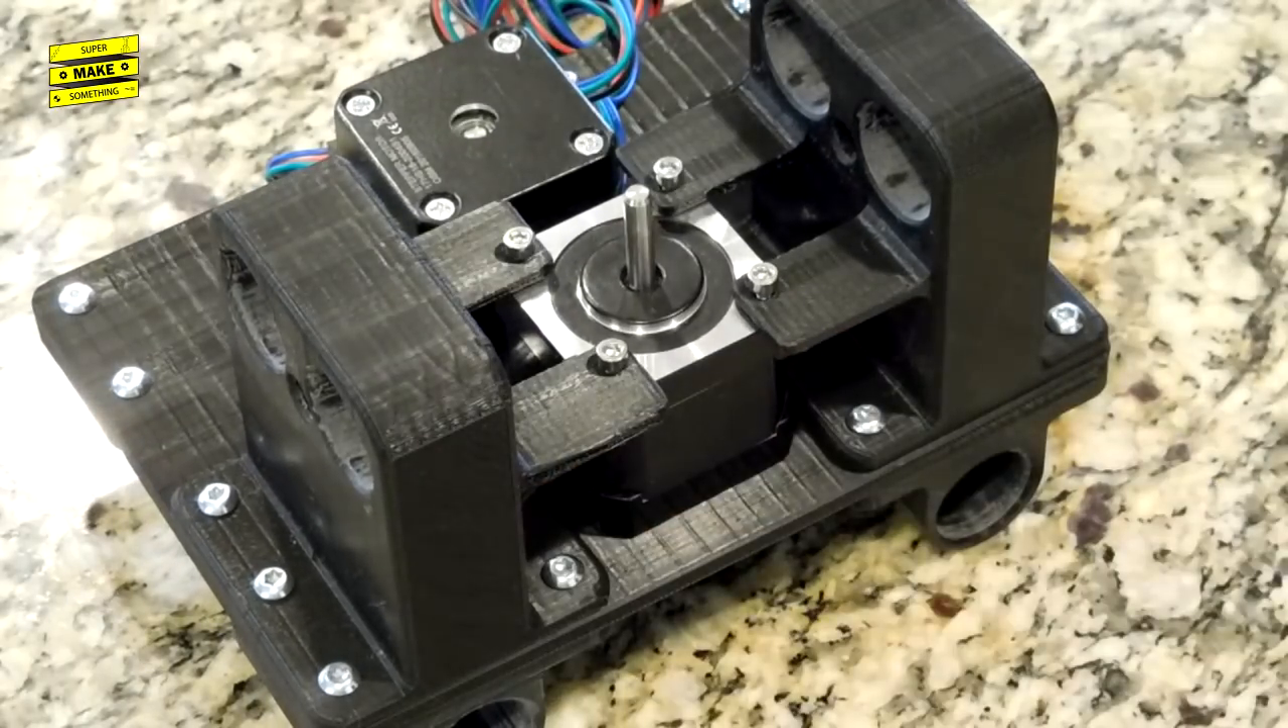After this, the X-axis stepper motor was mounted between the X-axis conduits using four more M3 screws.